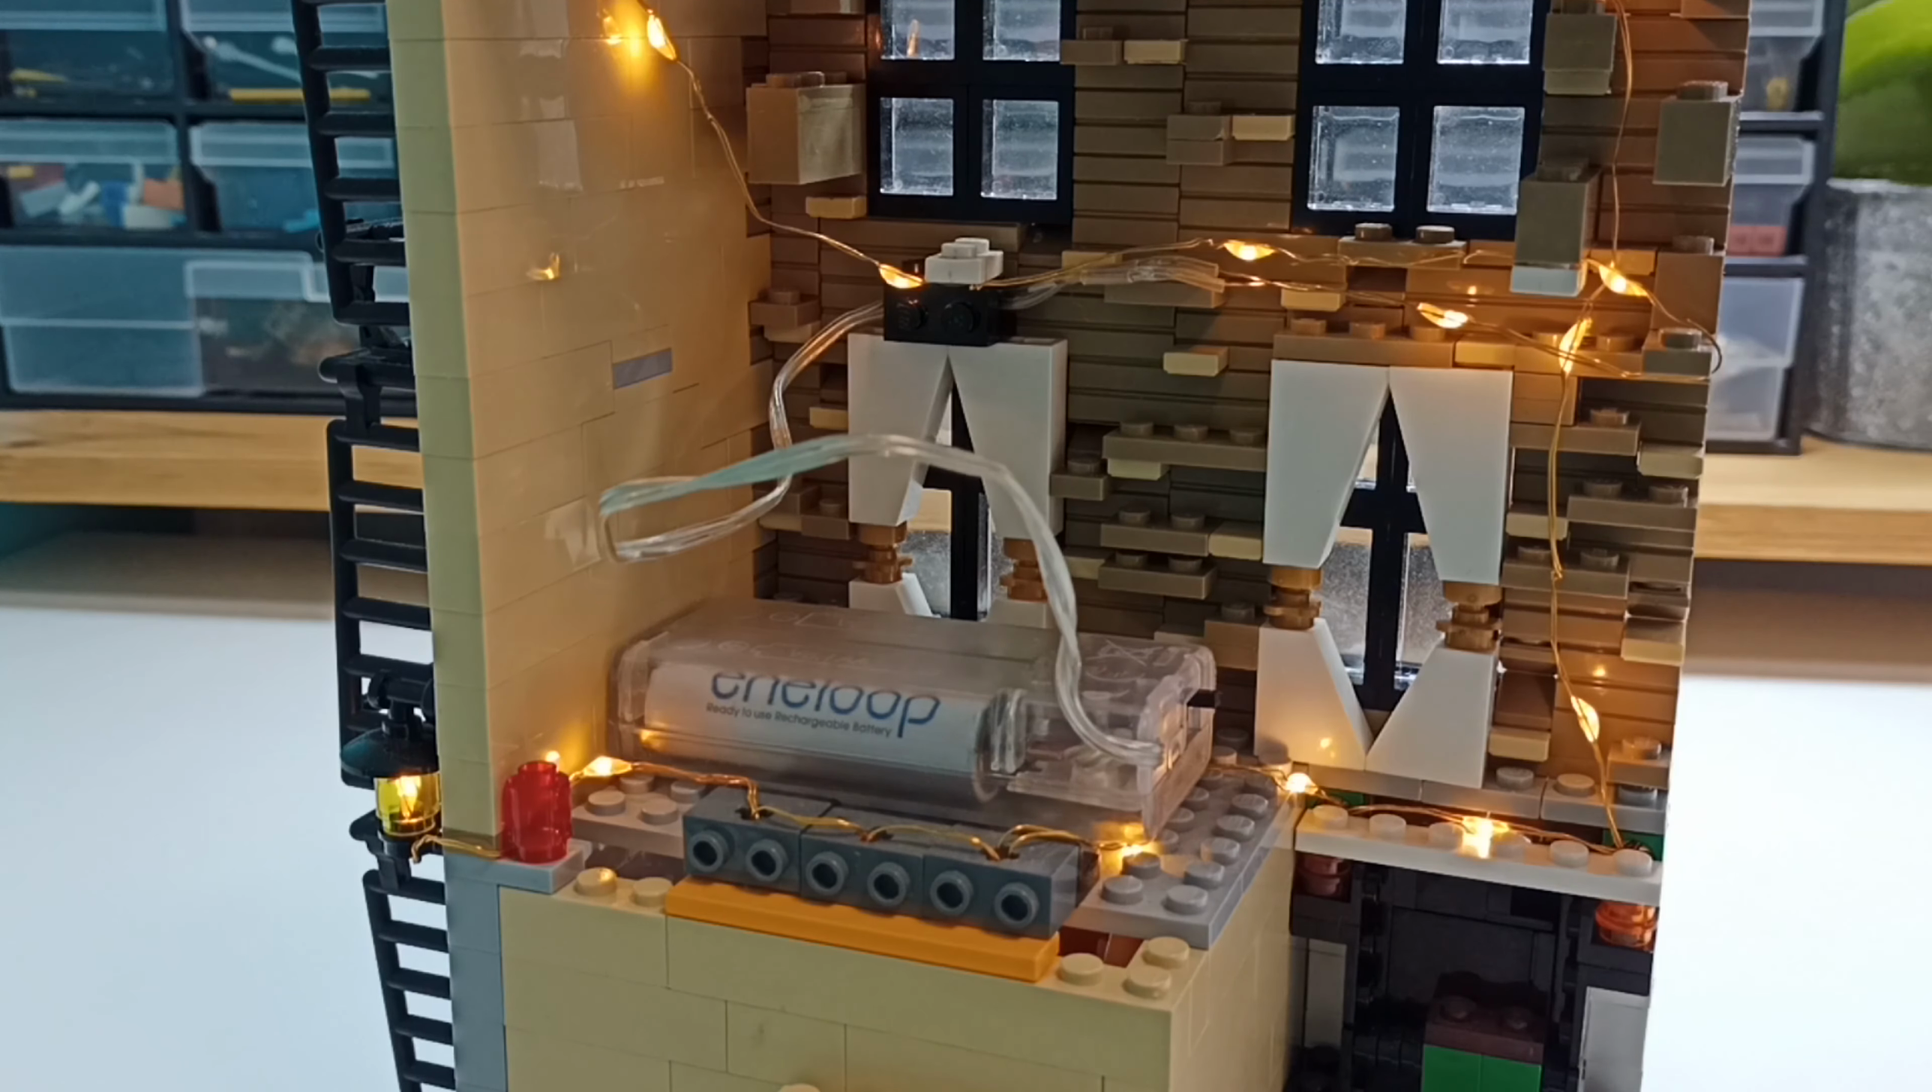So as you can see, there is a lot of plates sticking out and things like that.